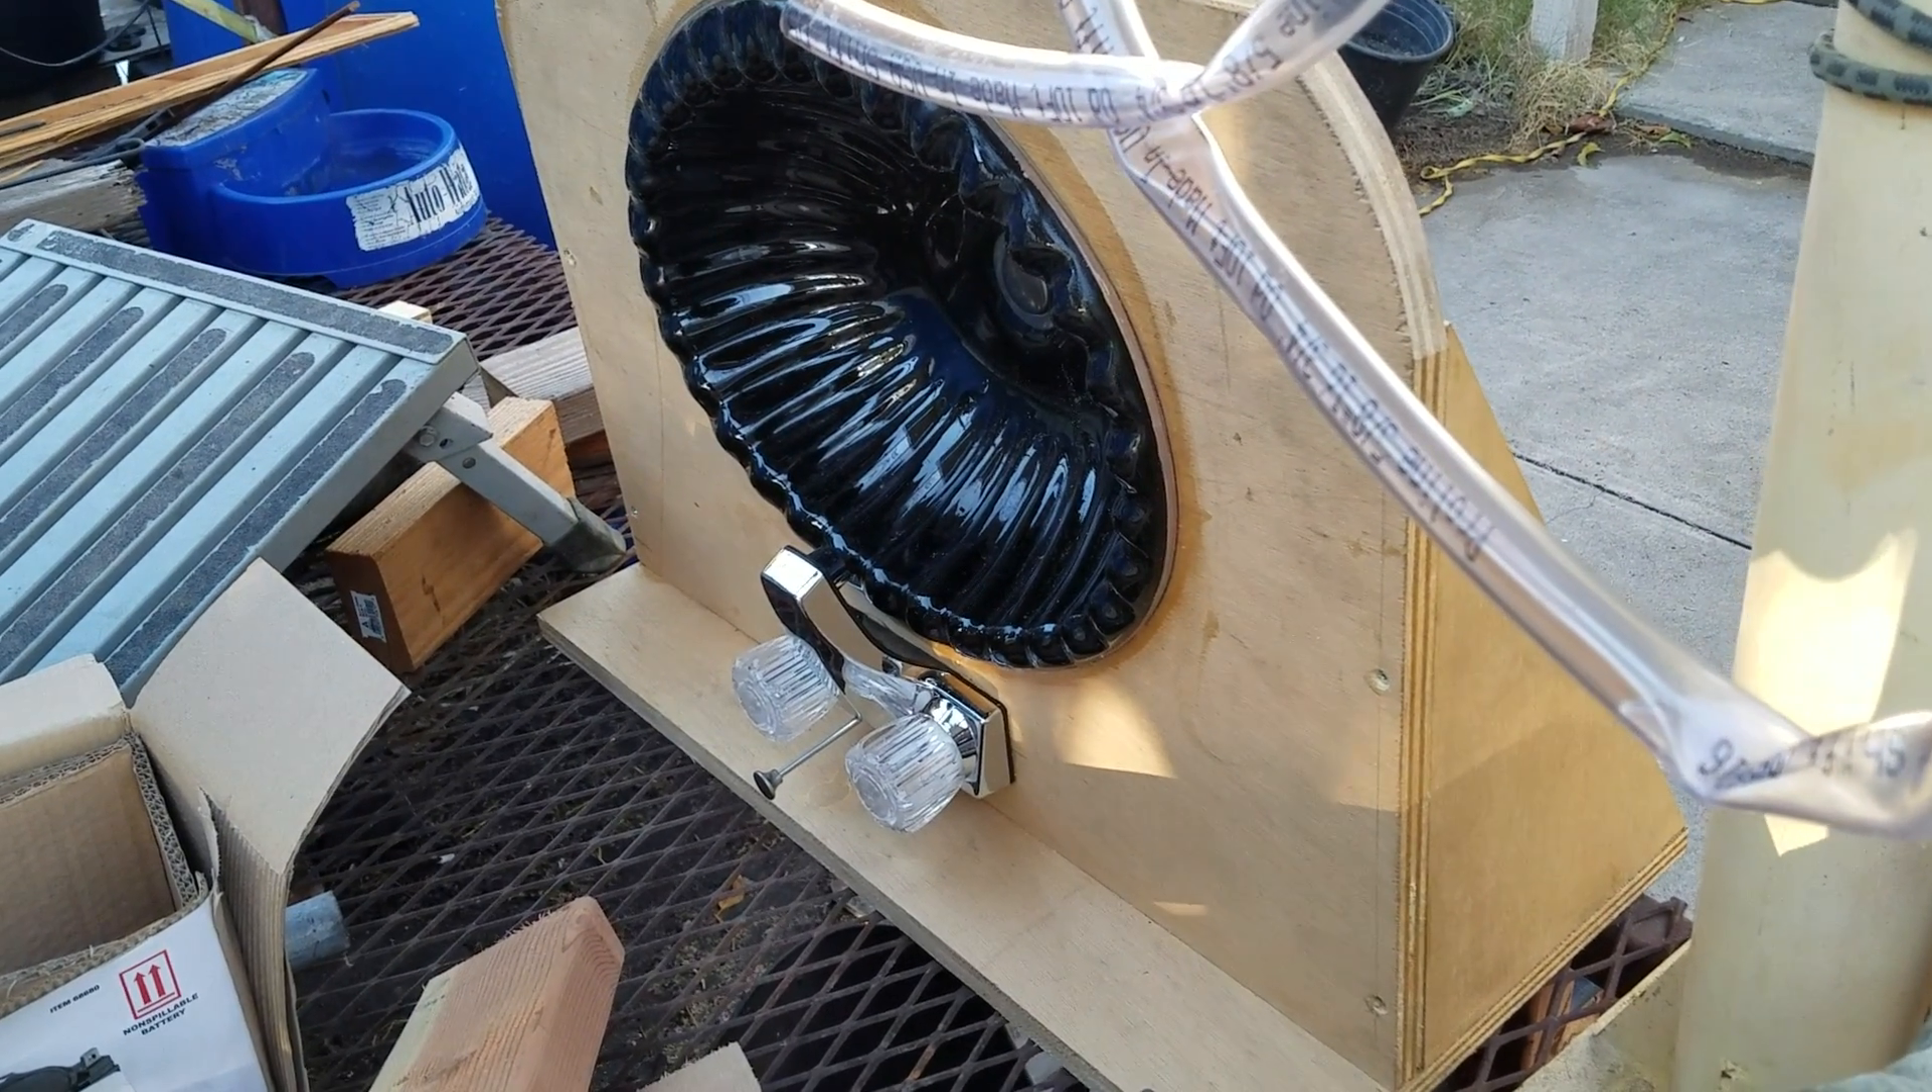And this is my sink that's going to mount on the outer wall of my shower. I've got the faucet and the sink in place.